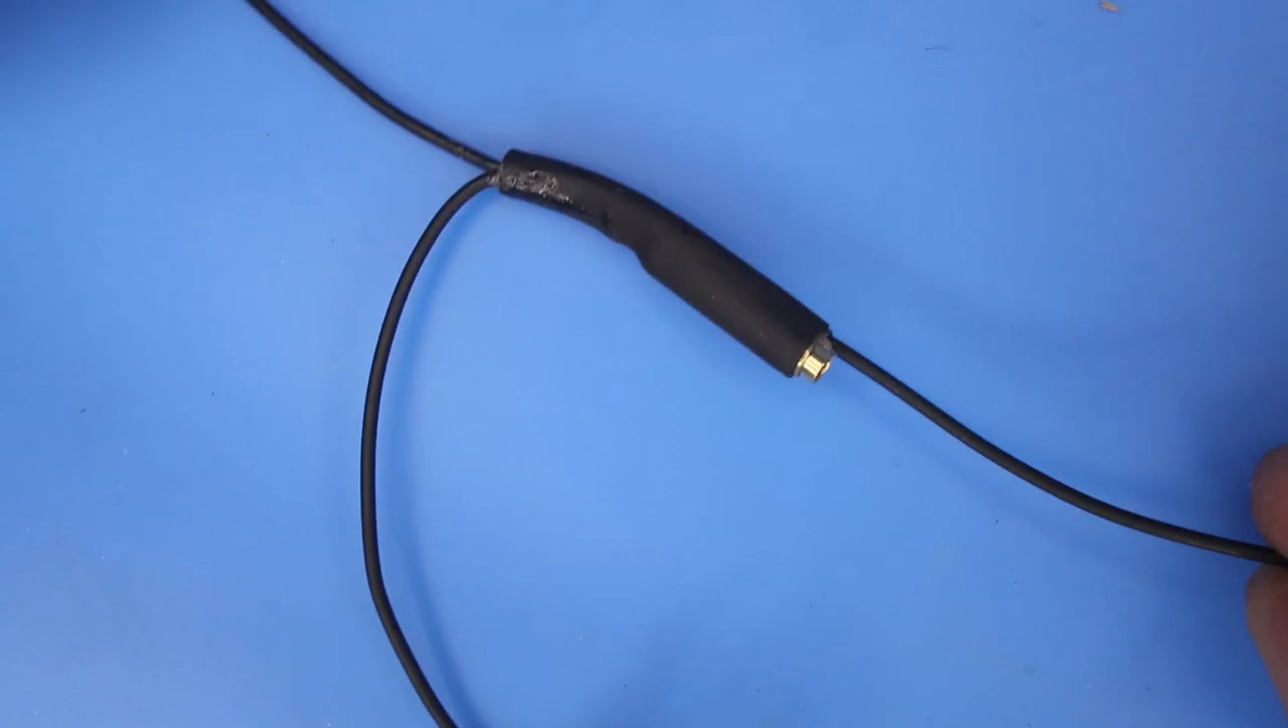I take the female connector, slide it into the heat shrink, apply a bit of super glue, and there you have it that's the link closed and open.